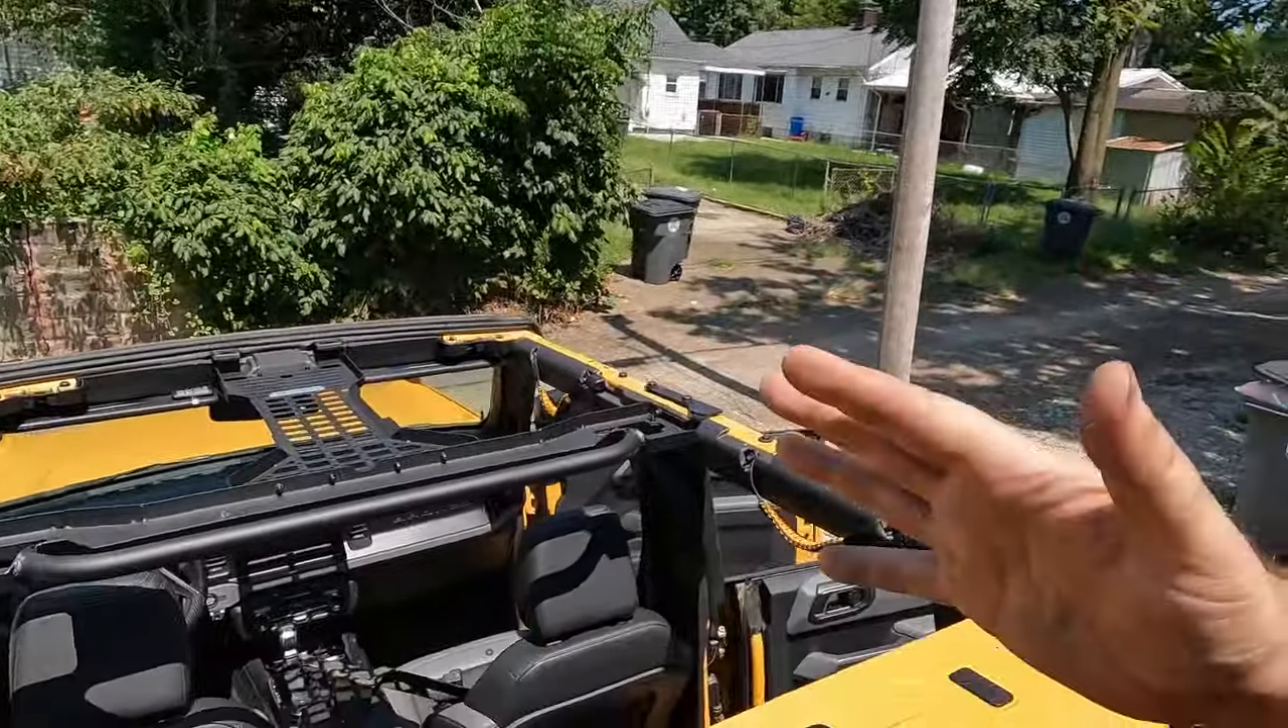Now I actually have the entire top off right now.